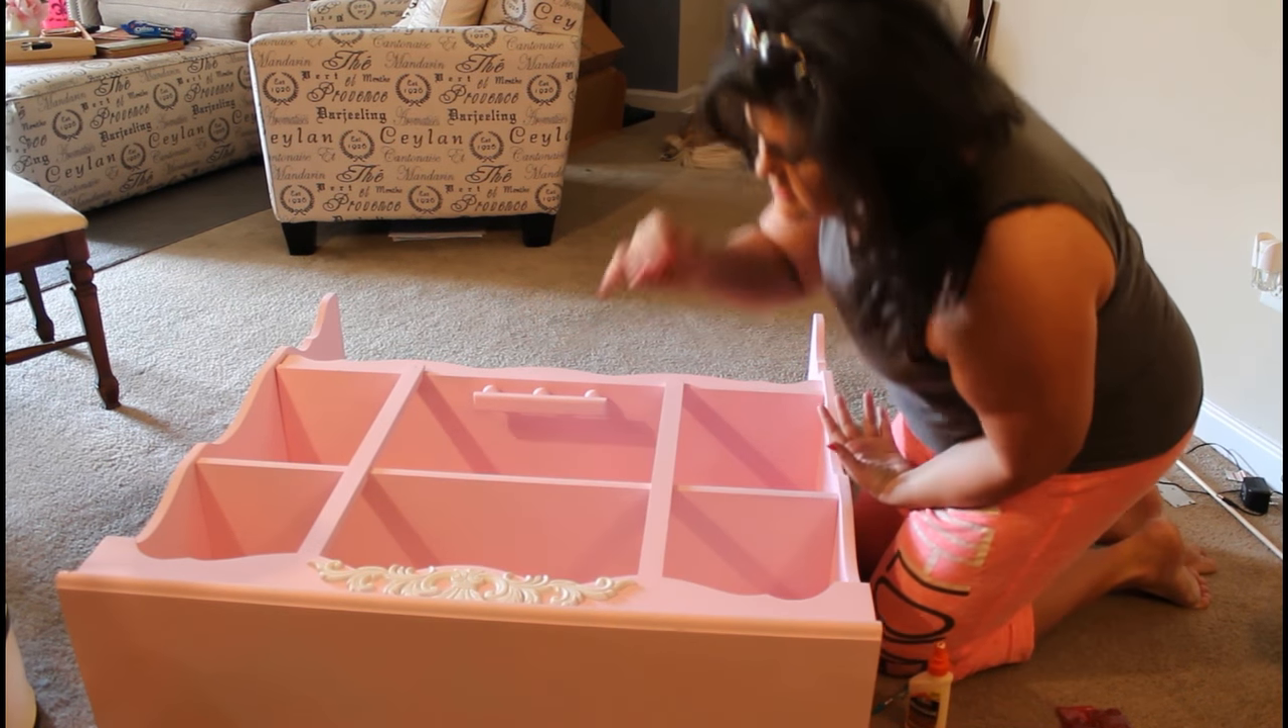So, our trim piece is installed.